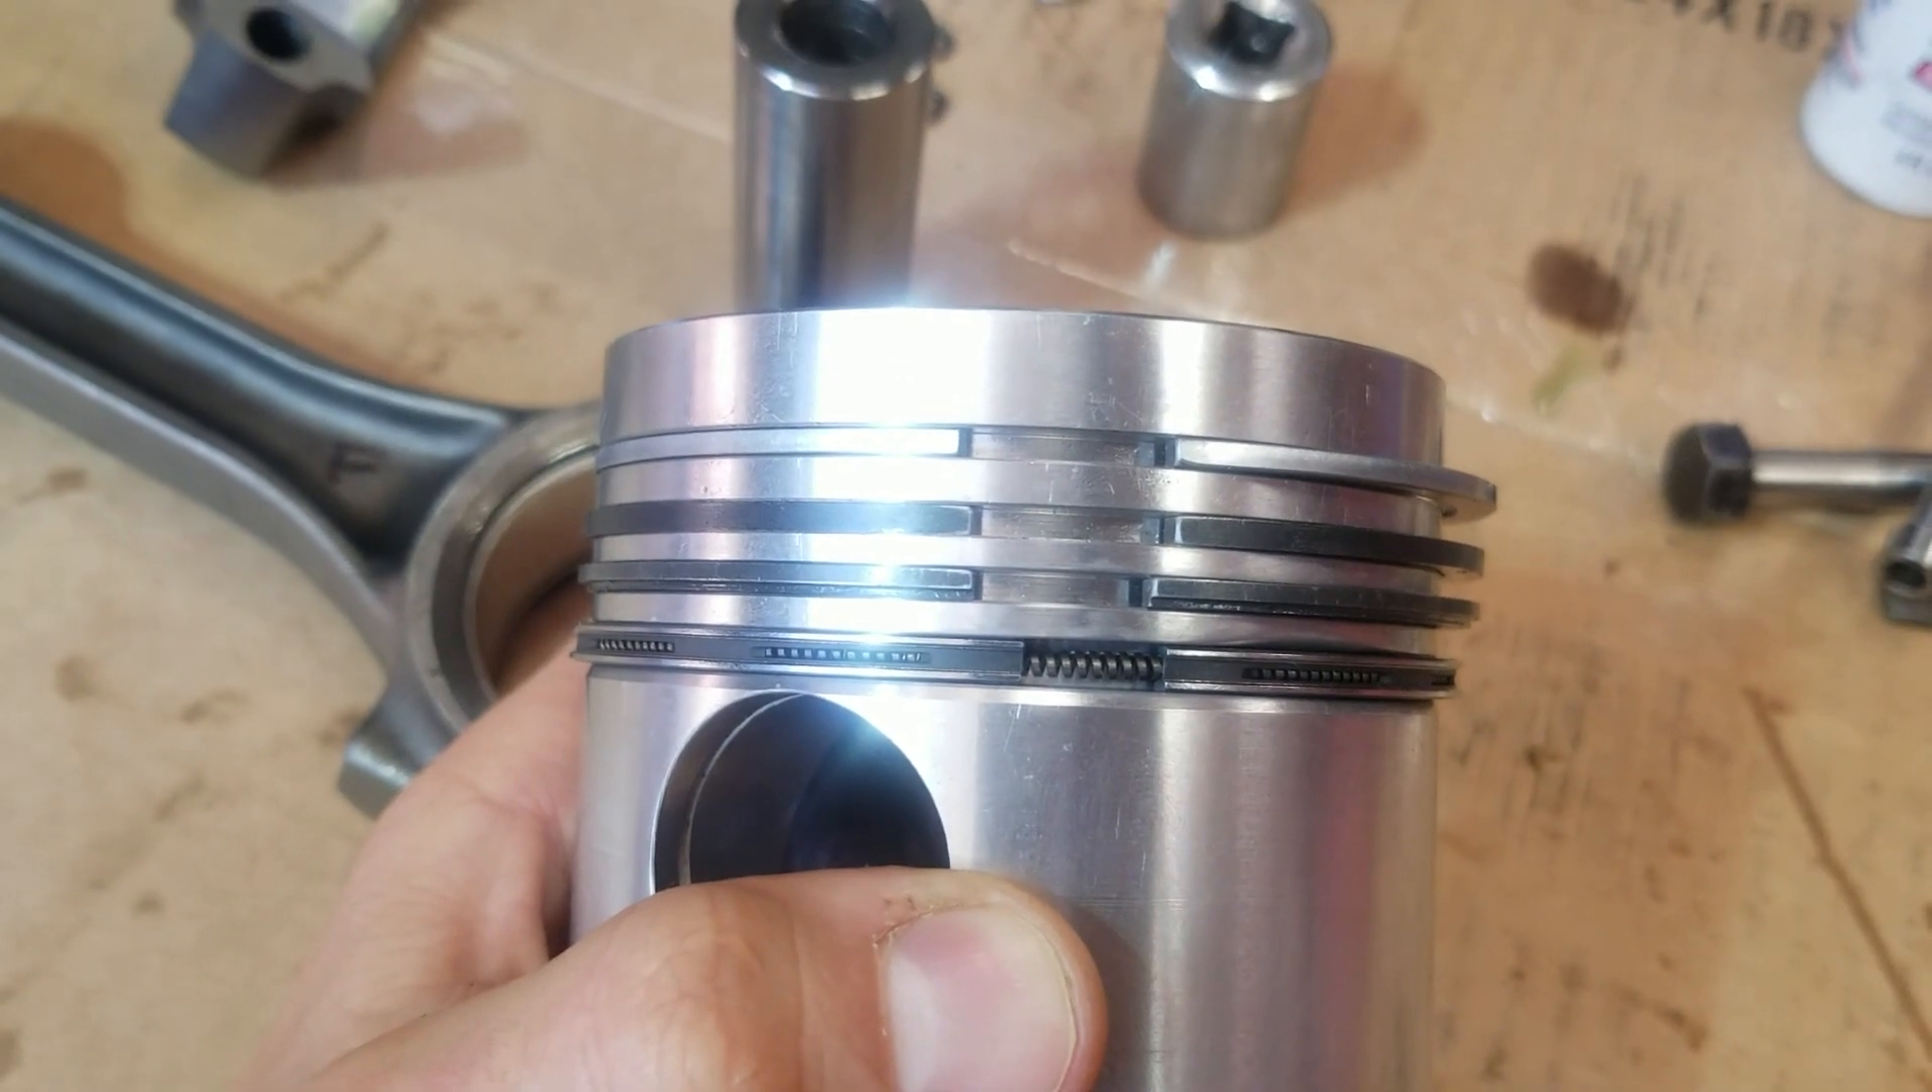Alright so you can see all the piston ring end gaps here are all lined up and that's bad.